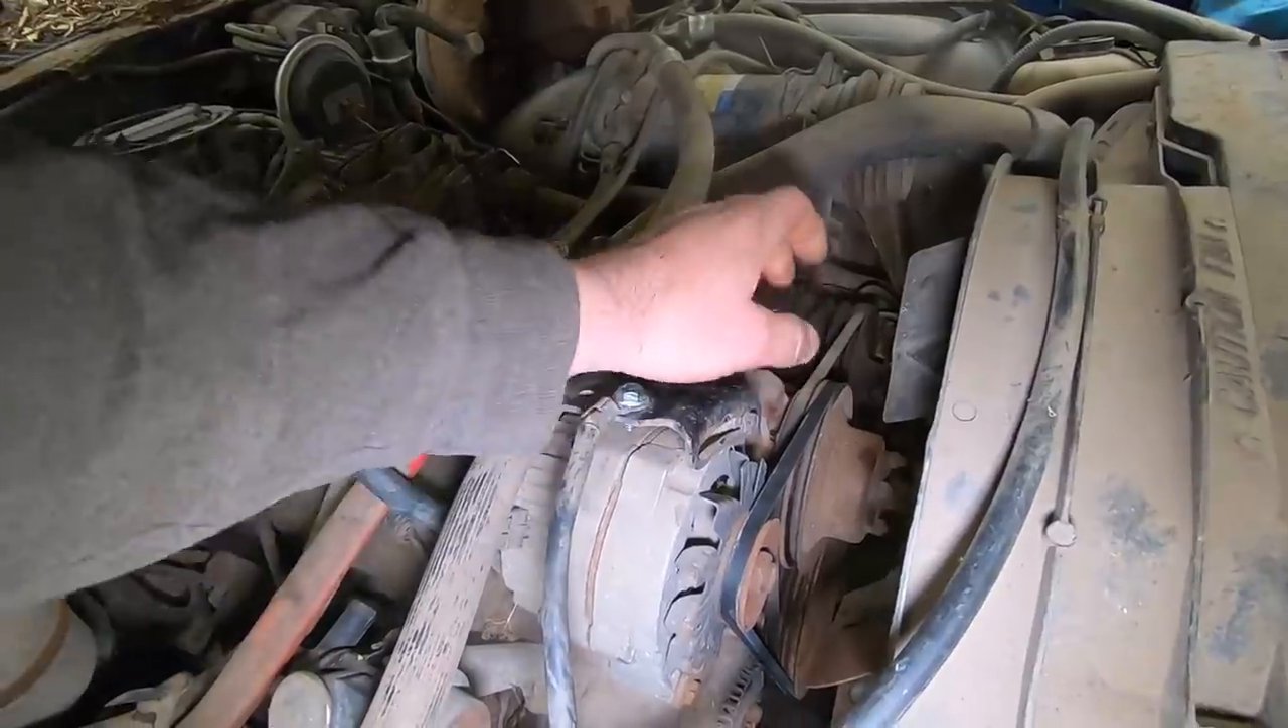I think she's oh yeah that's right we got a we got a belt back on here.